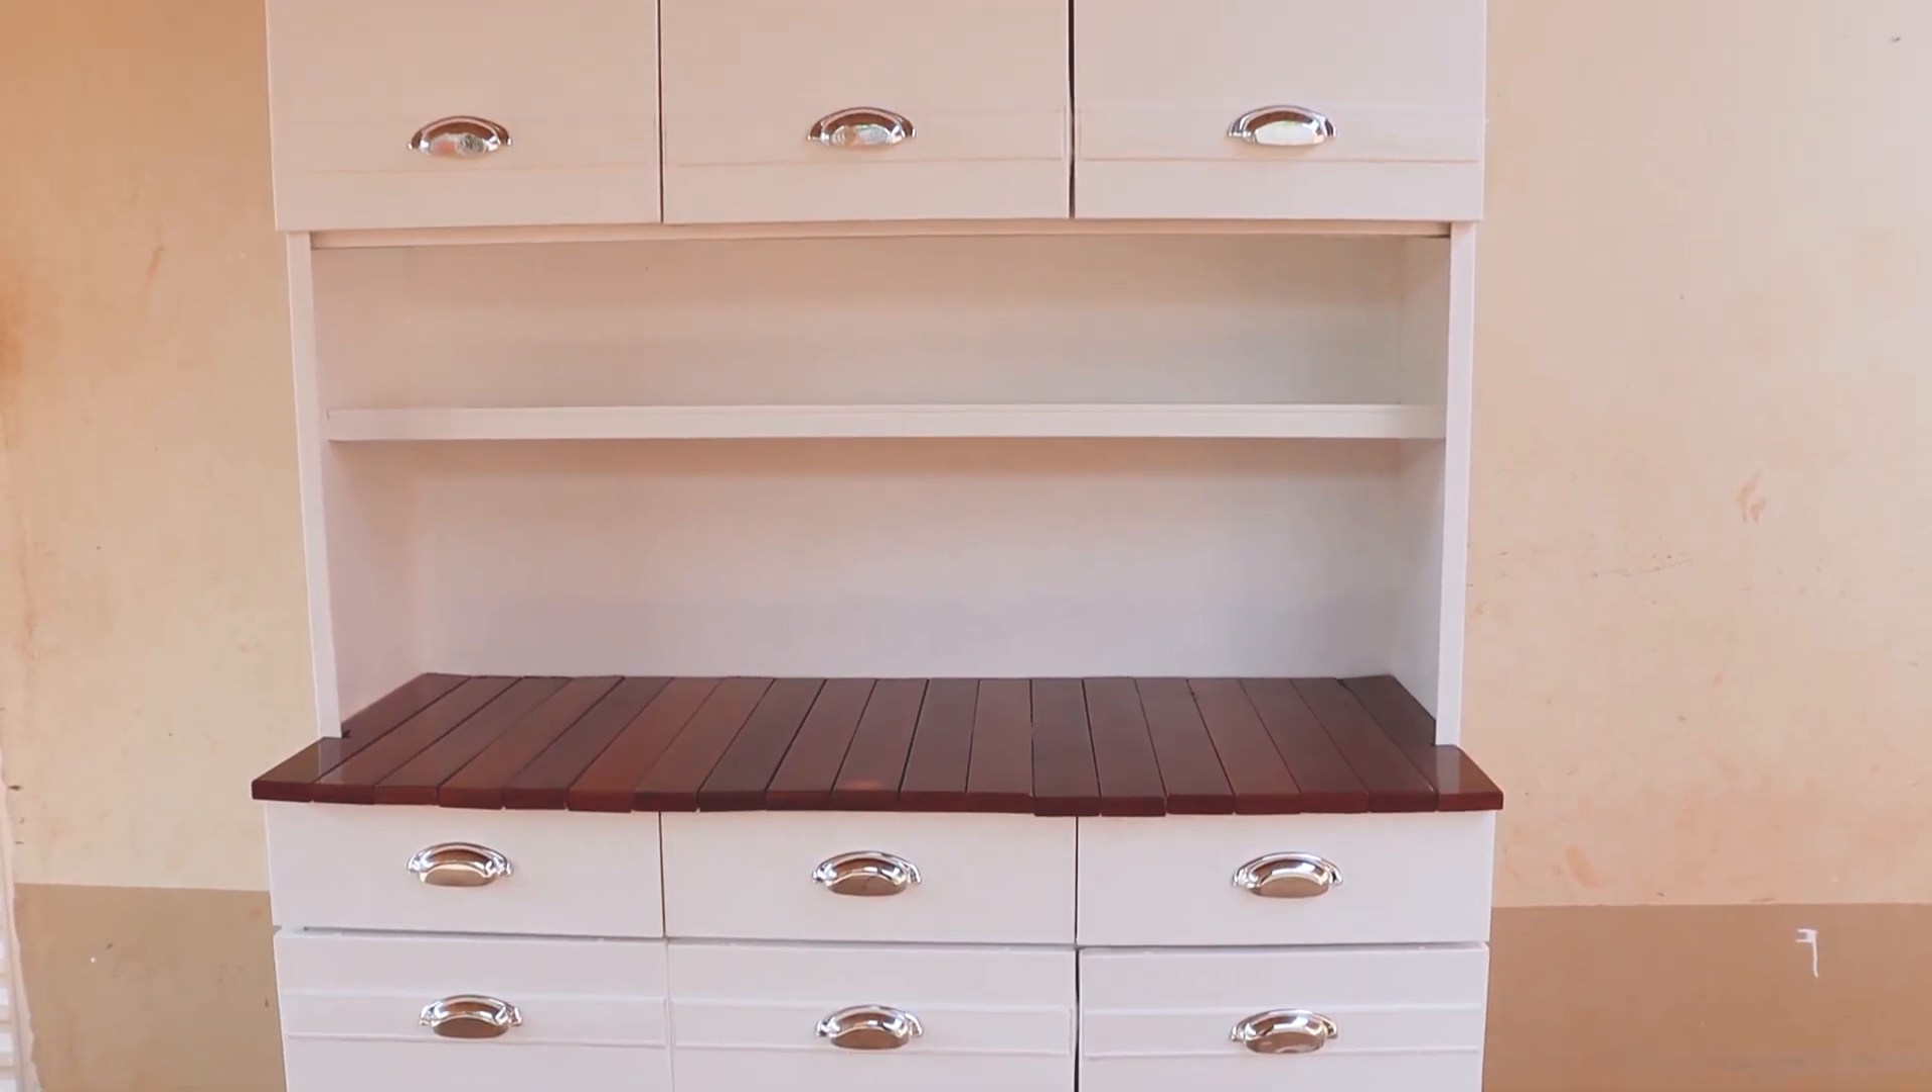Cortei o excesso de madeira do tampo e encaixei. E prontinho.